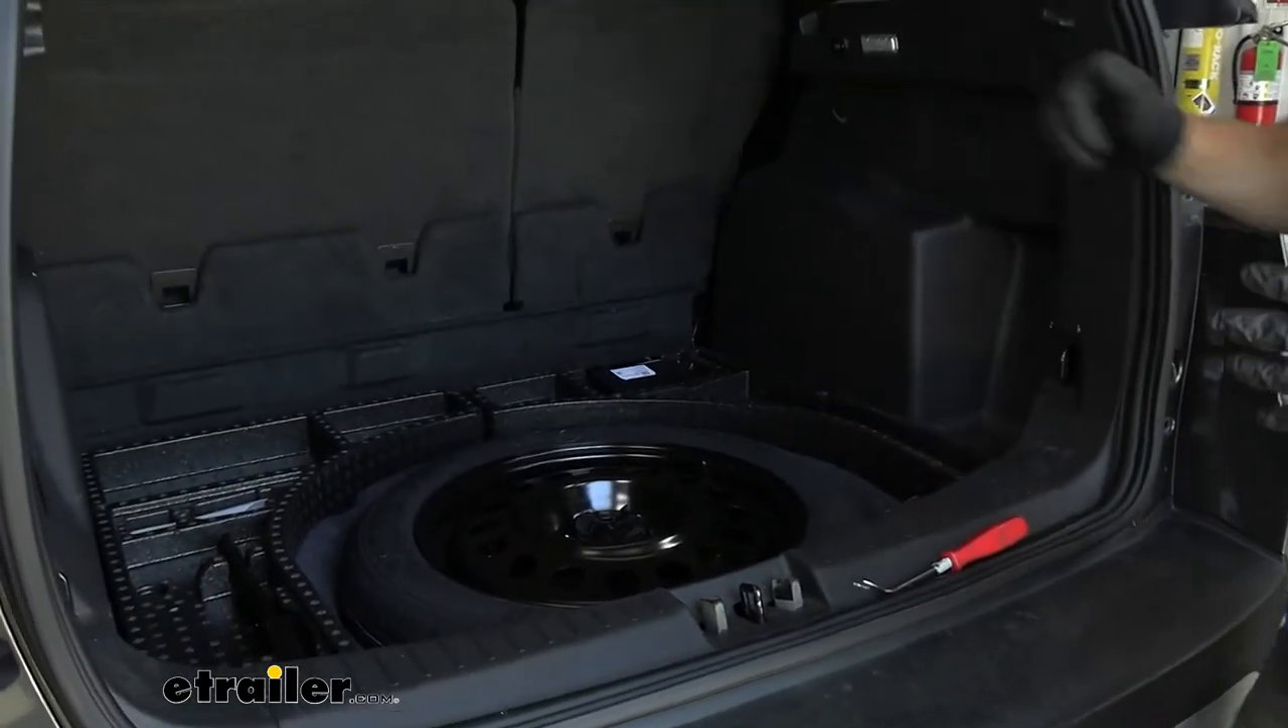And now that we have all the other stuff out here we've got our floor covering off we need to look in the back corner here.